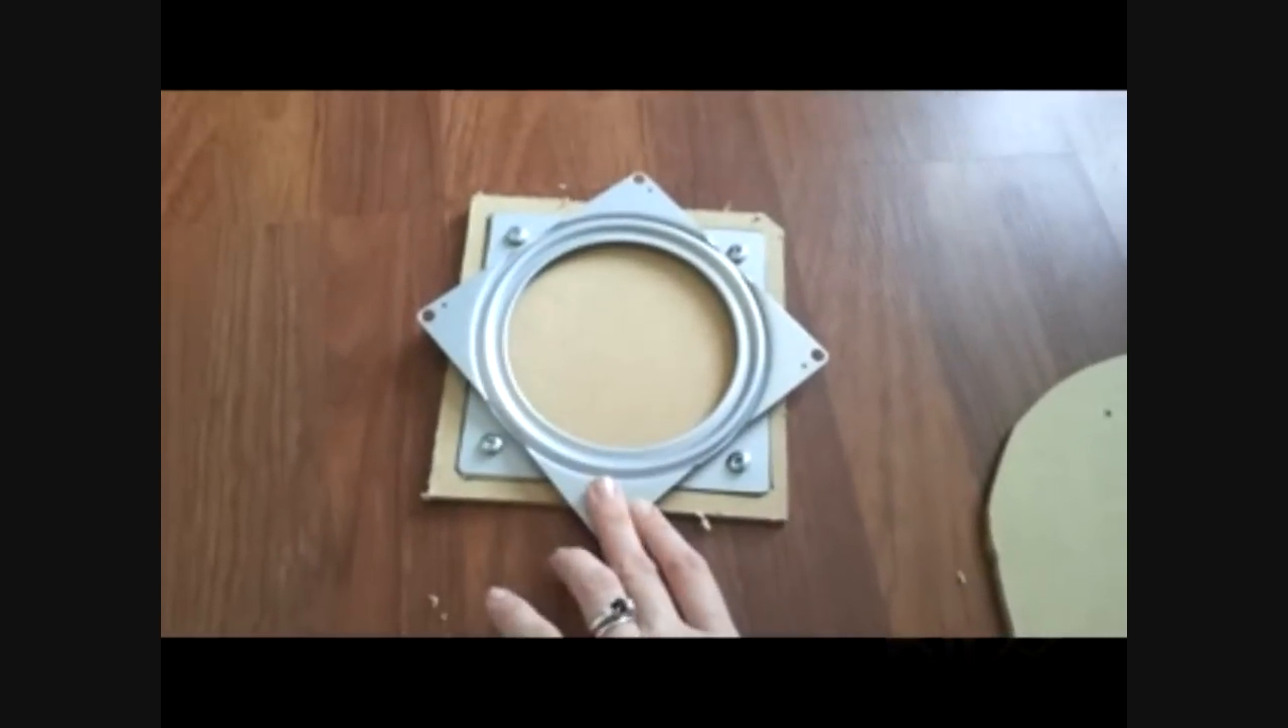Okay, so I got the bottom part screwed into the Lazy Susan.